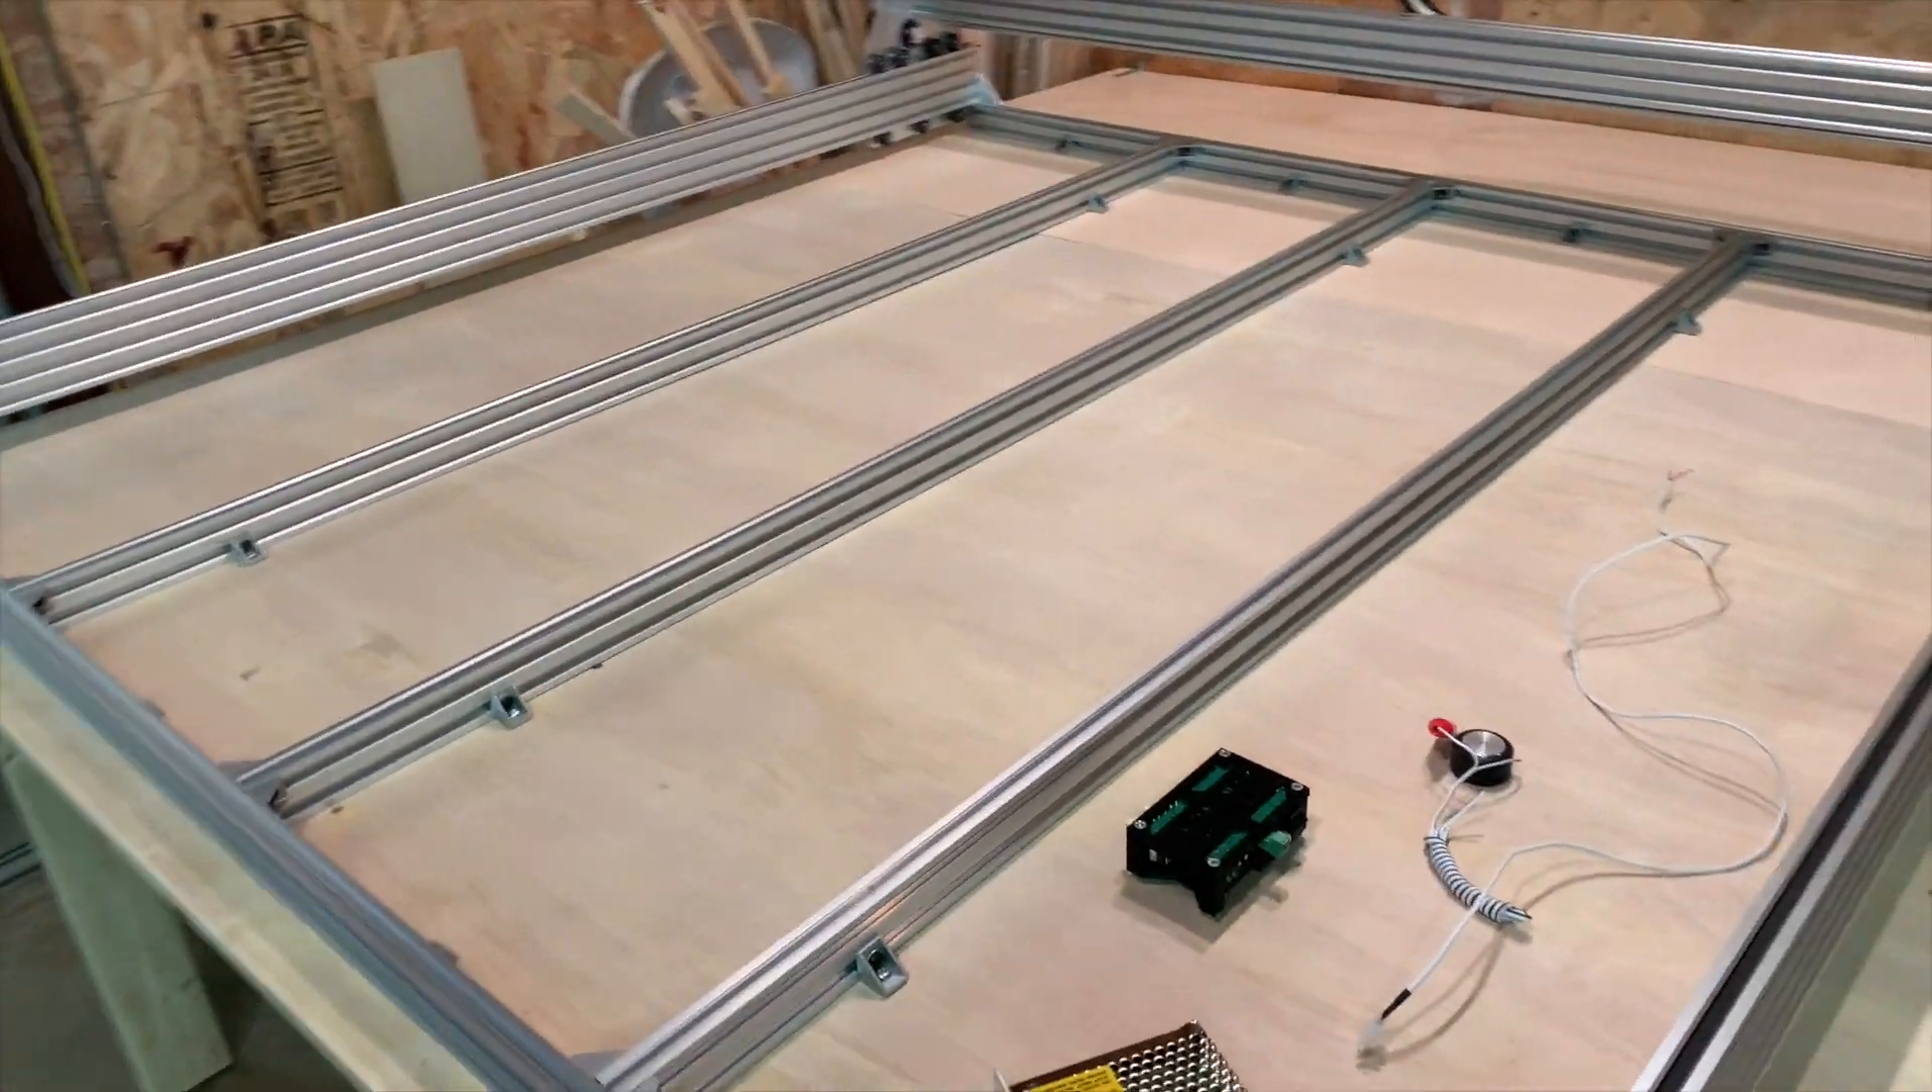Here is the platform right now we still have to put in the half inch mdf.